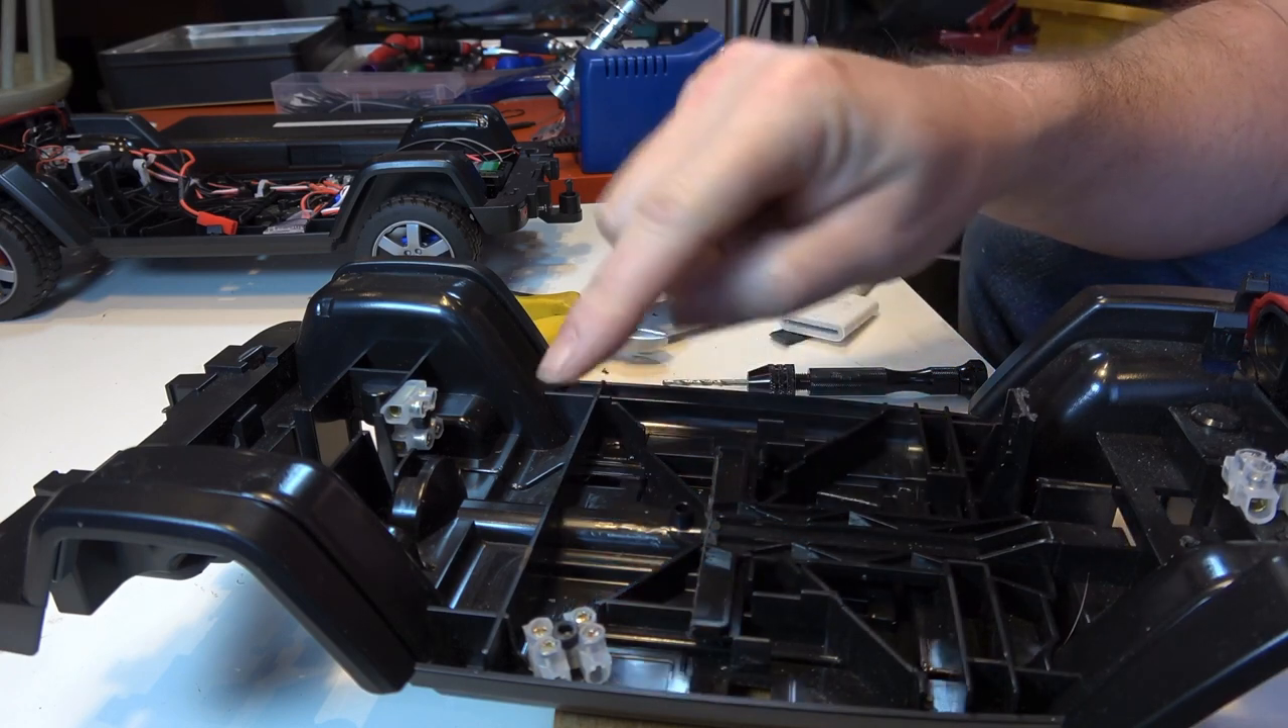Okay so that's all of the terminal blocks in place.